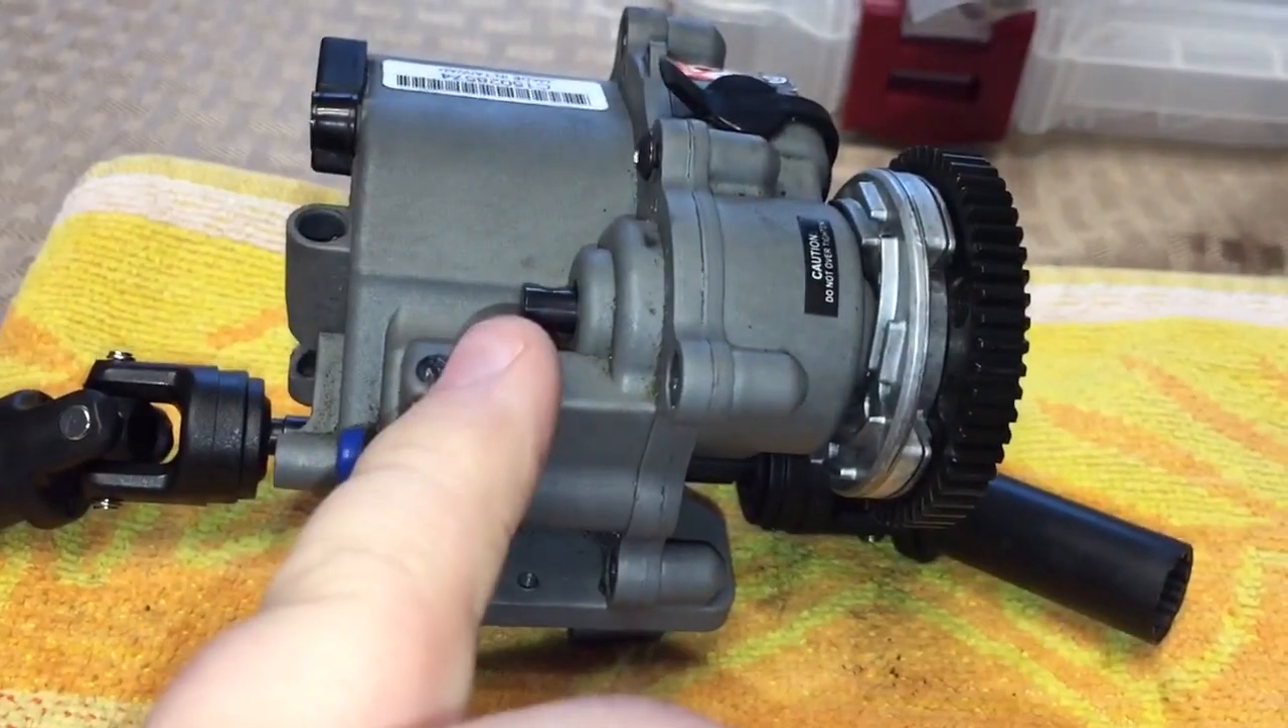I got my steel spur gear on there.